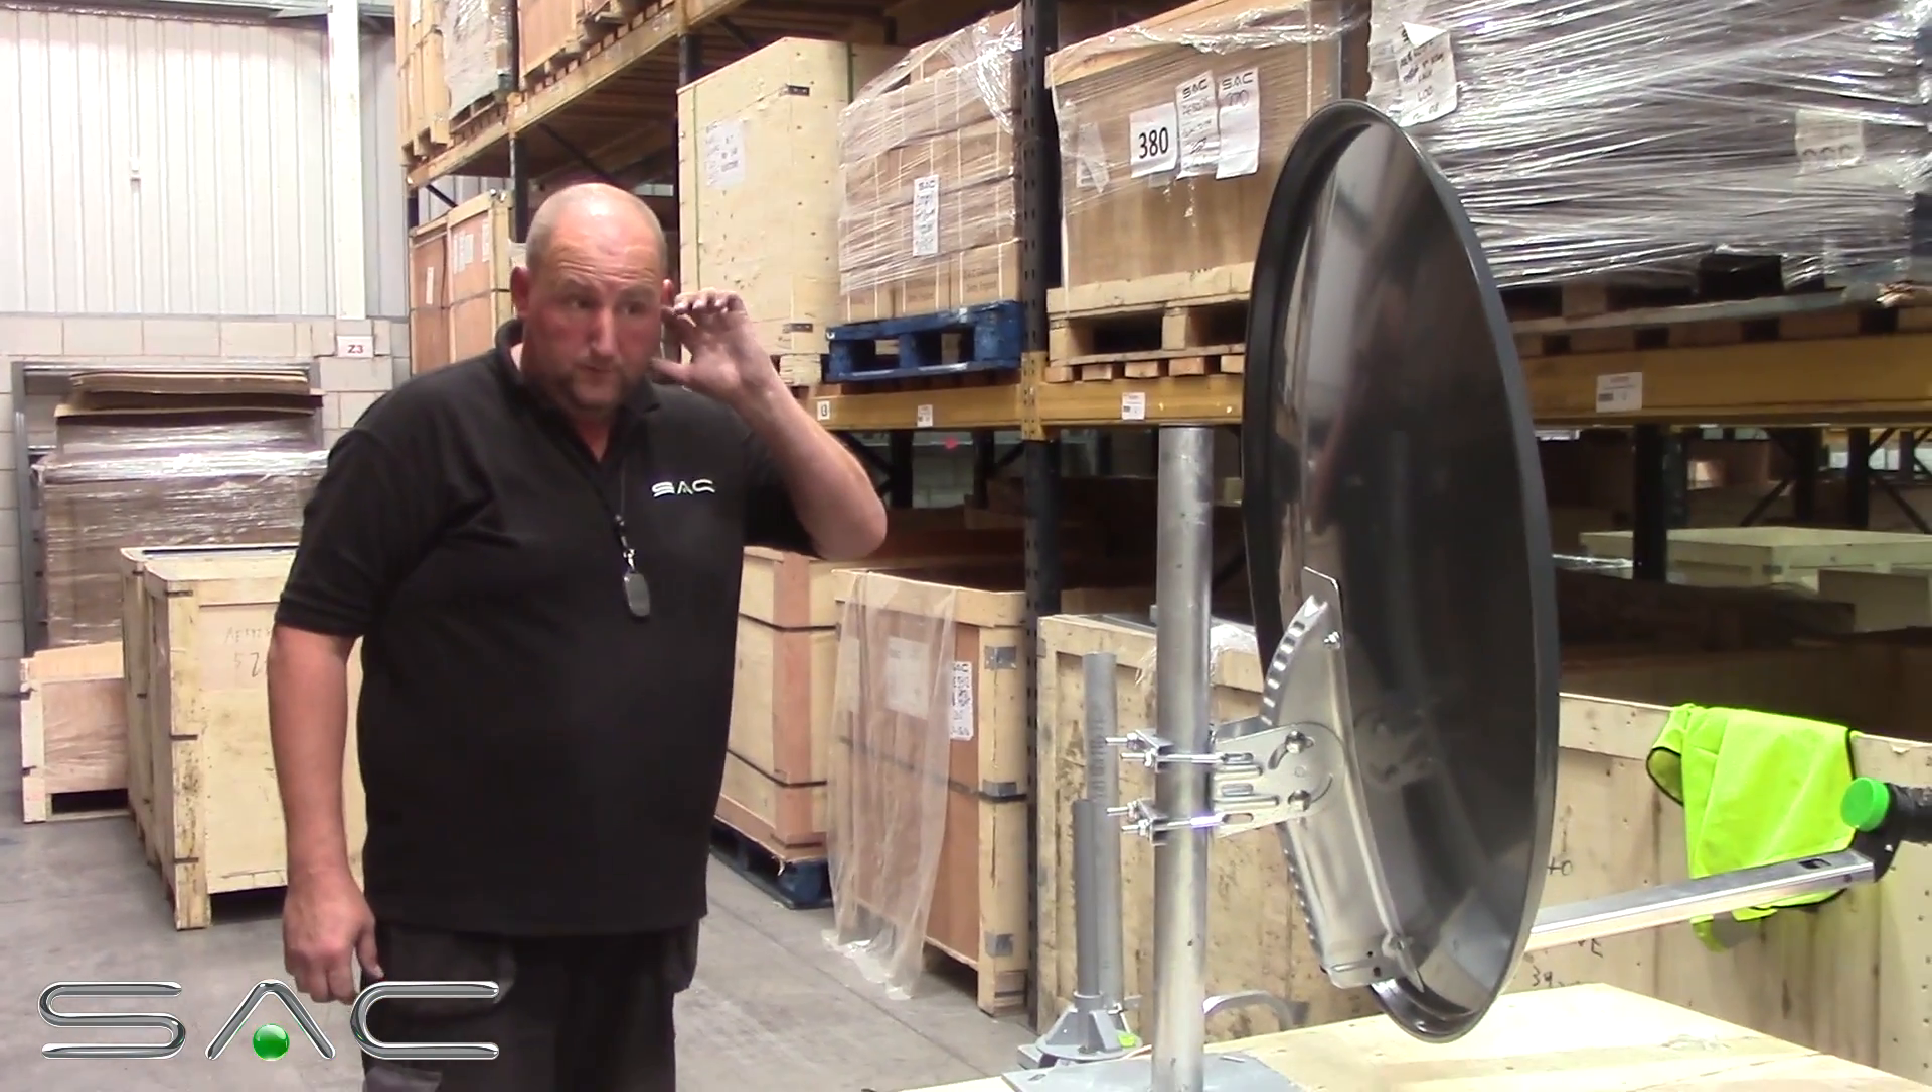And that's your 80cm dish fitted onto a pole.